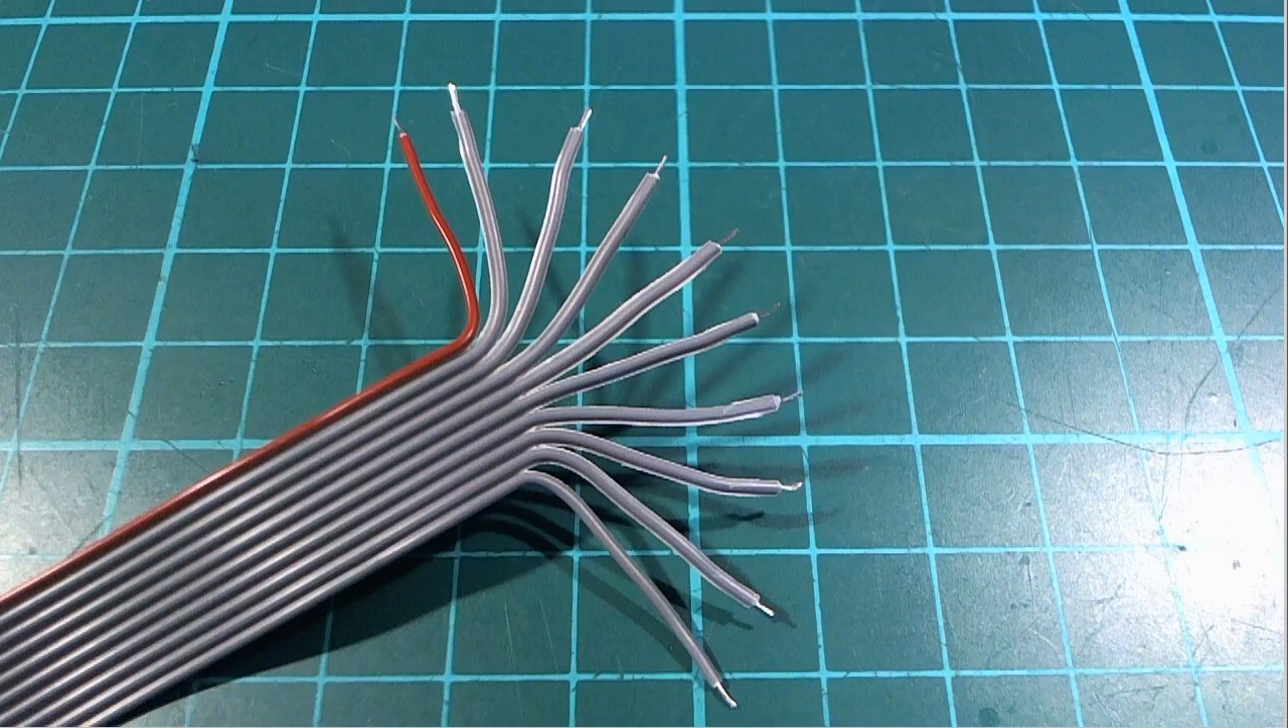I cut the connector that comes on this cable when you buy it I cut that off and I just splayed out the wires.